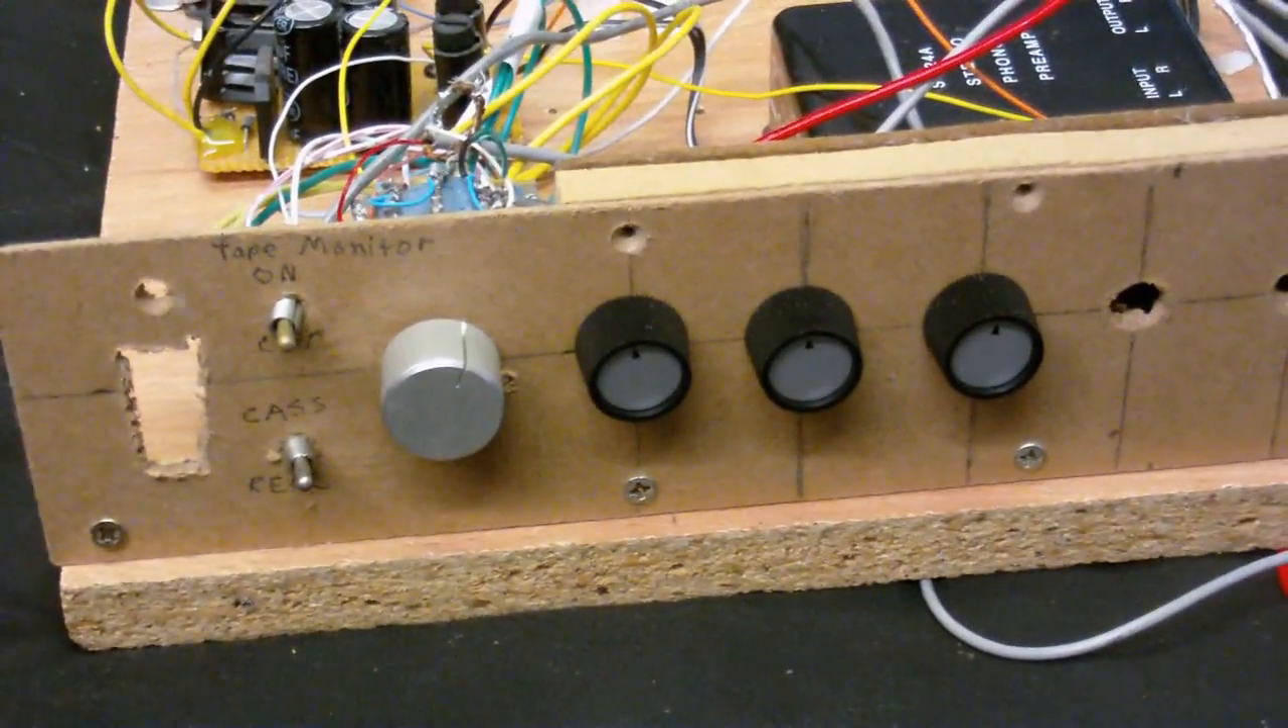As you can see, I've put the front bit back on with the knobs on it.